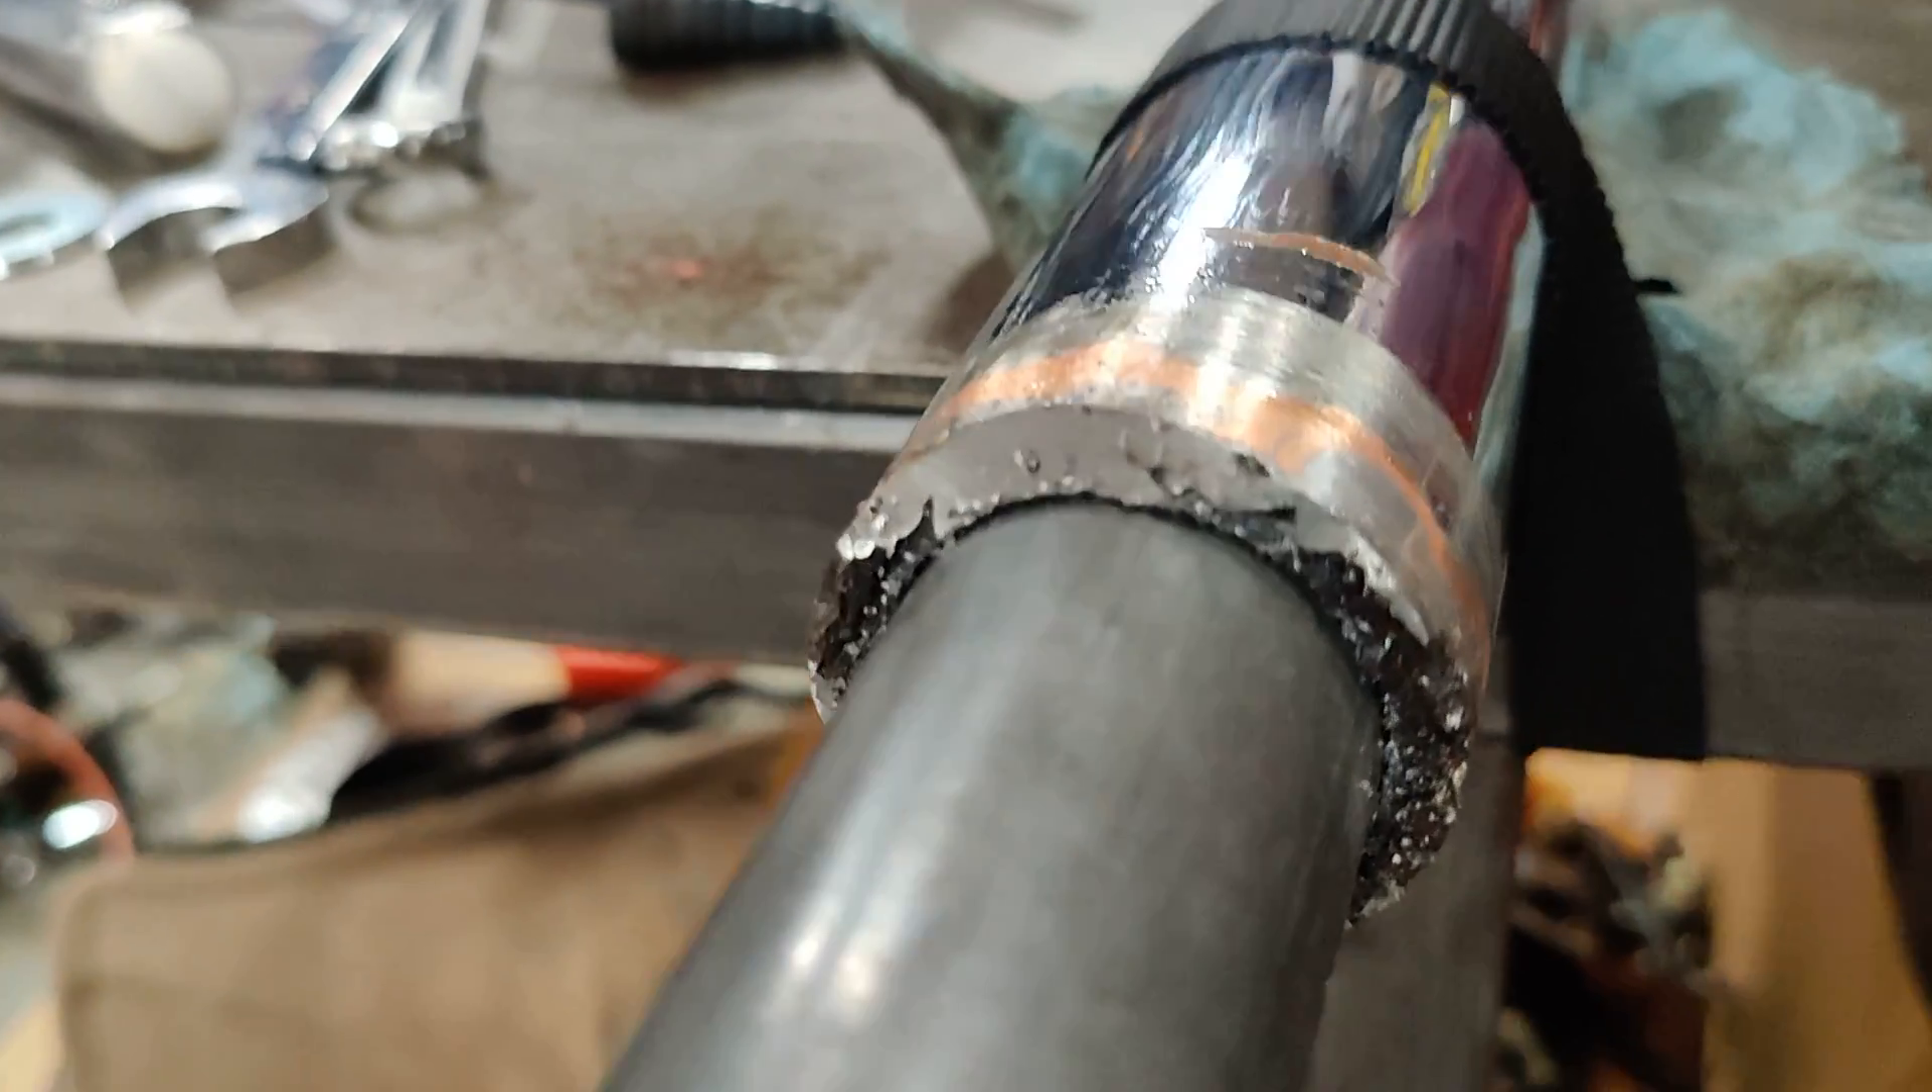The new sleeve is sliding in, so that's going to work.